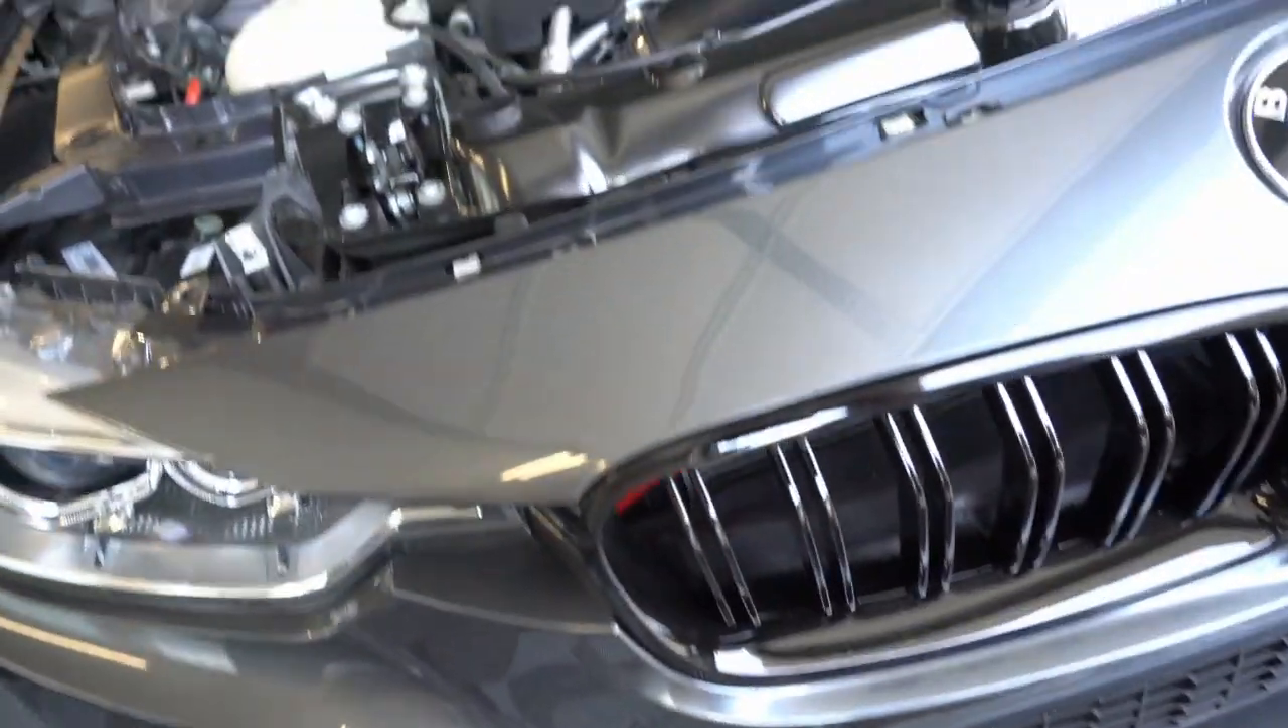So I've got the new kidney grills on.